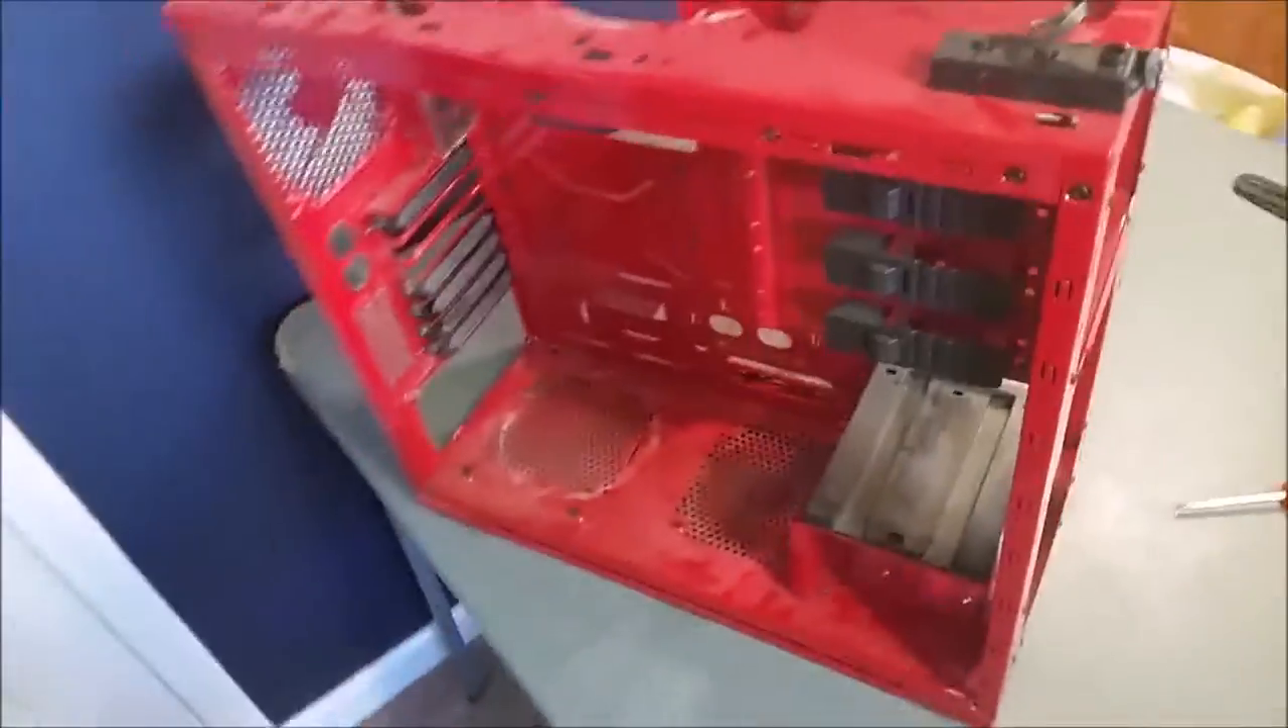All right guys so I am back and it's weird to see my pc like this like there's no fans there's nothing in it and it's really really dirty.